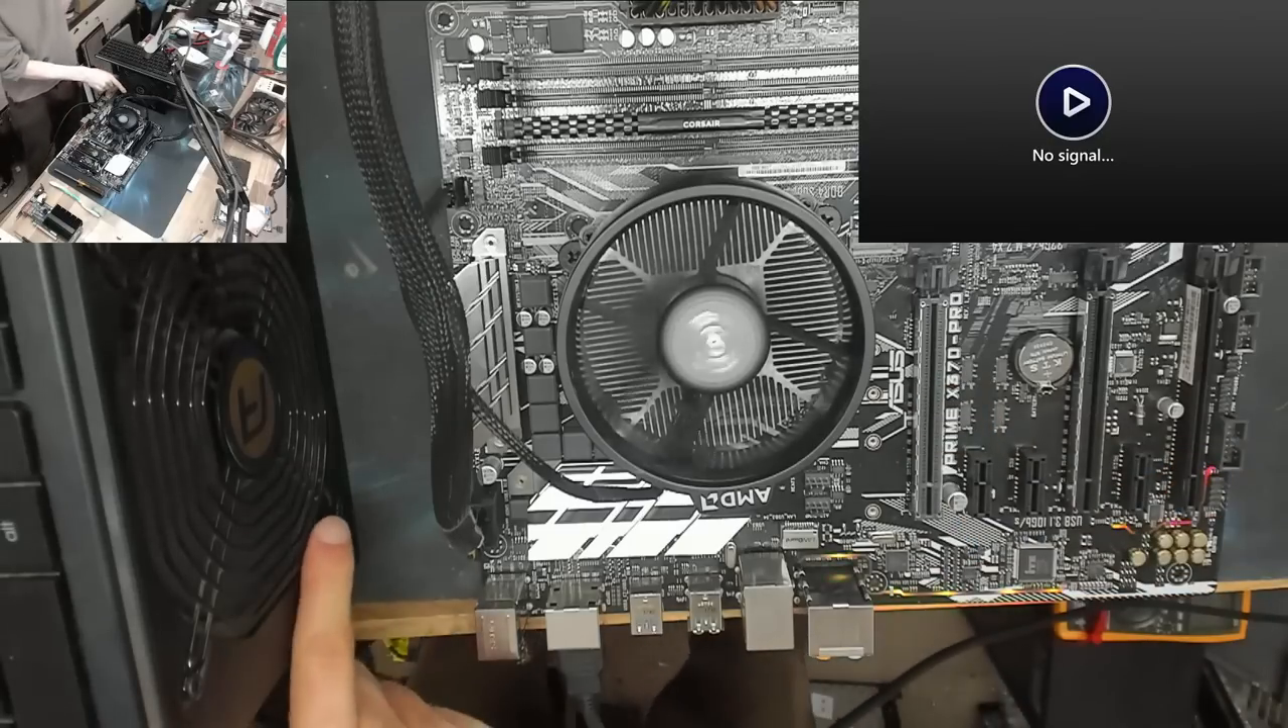Oh we've got no graphics card it needs the graphics card.